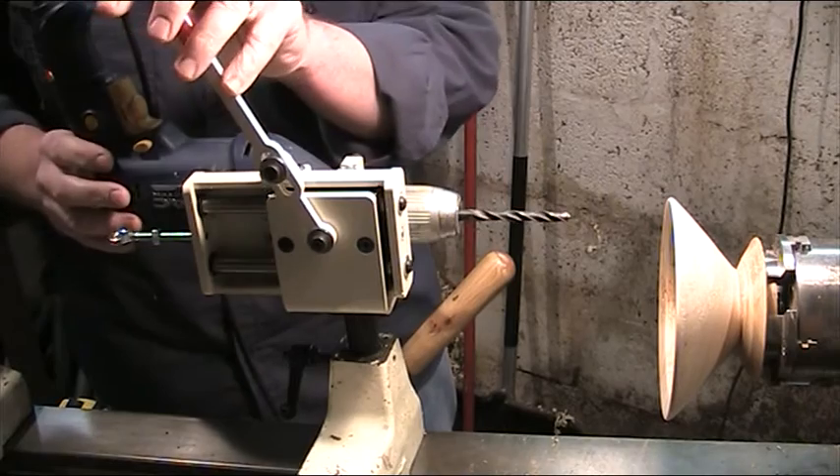Now you're going to see immediately that this drill is a way above center.